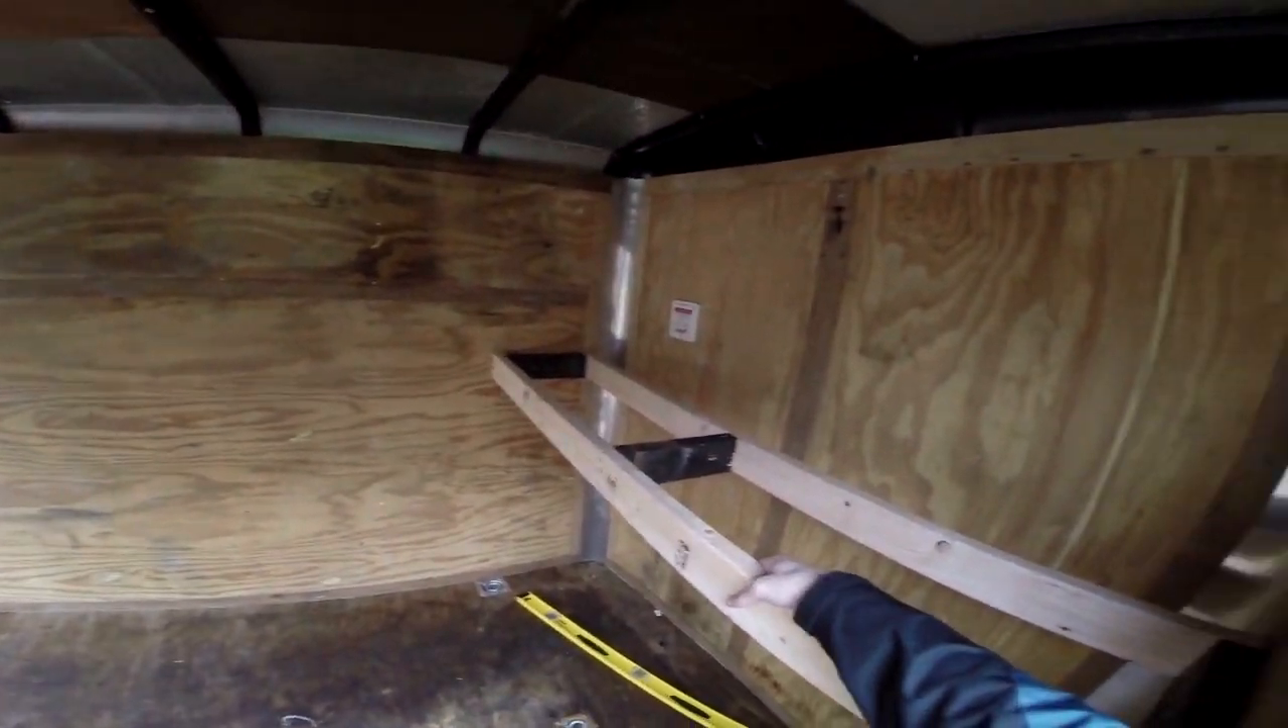So now we got our top shelf in right here so far.